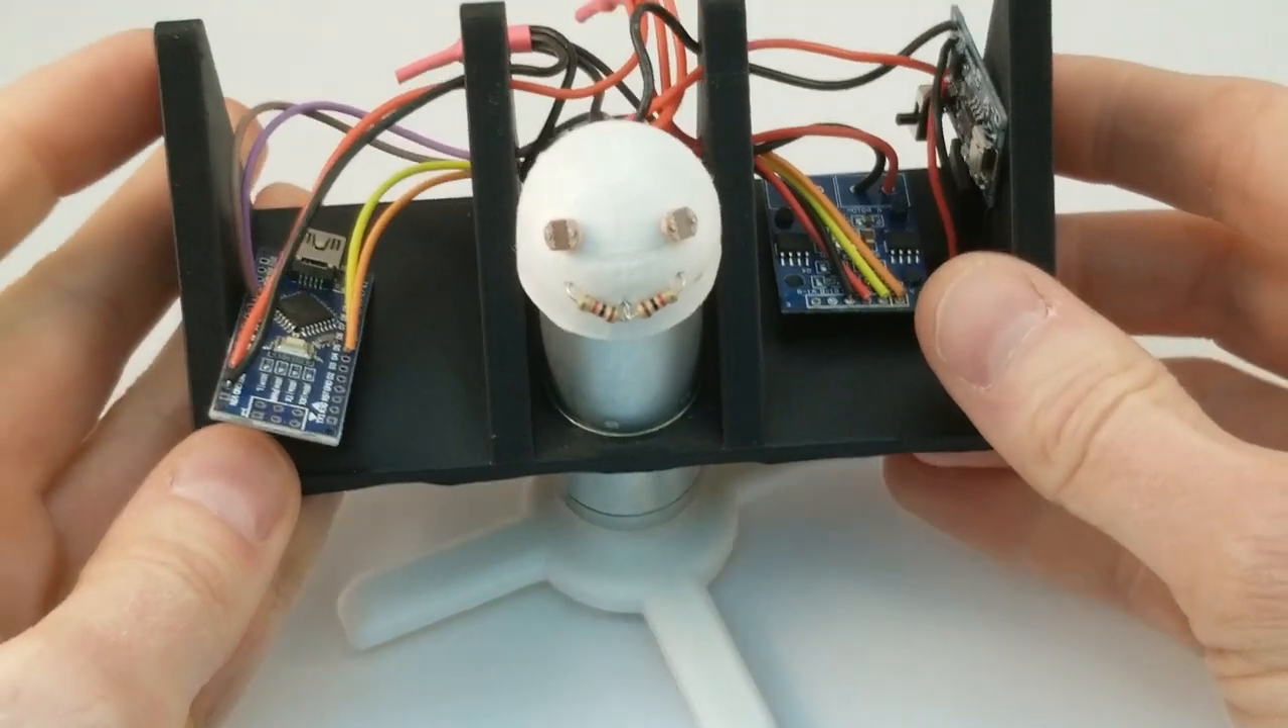I also installed the base onto the bottom of the motor.